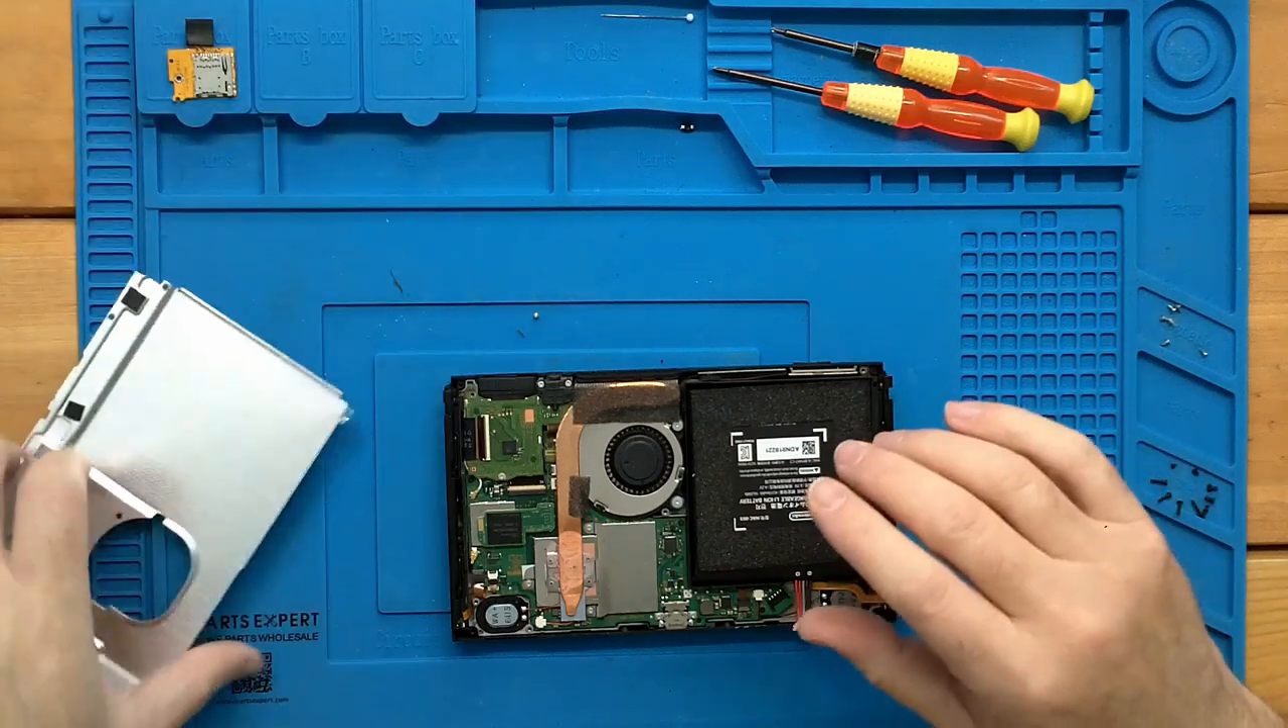And as you can see, we've got the back of our switch off.